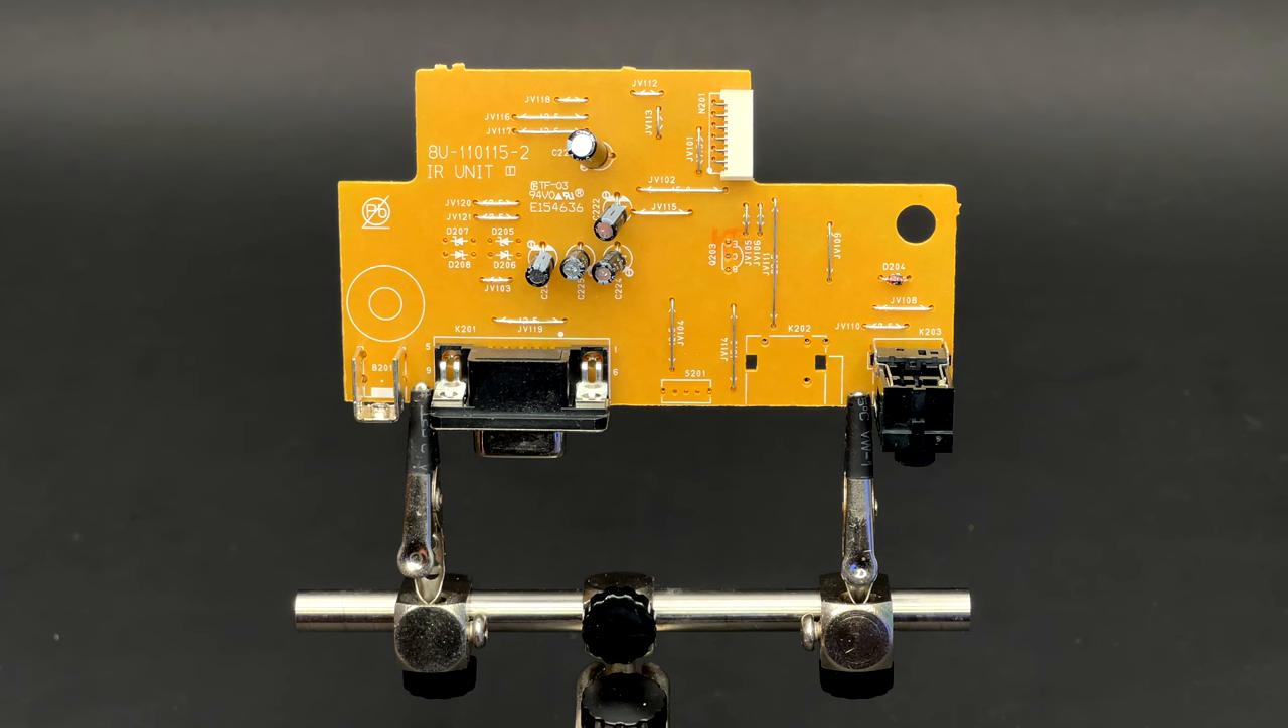Four screws go next and PCB is successfully extracted.